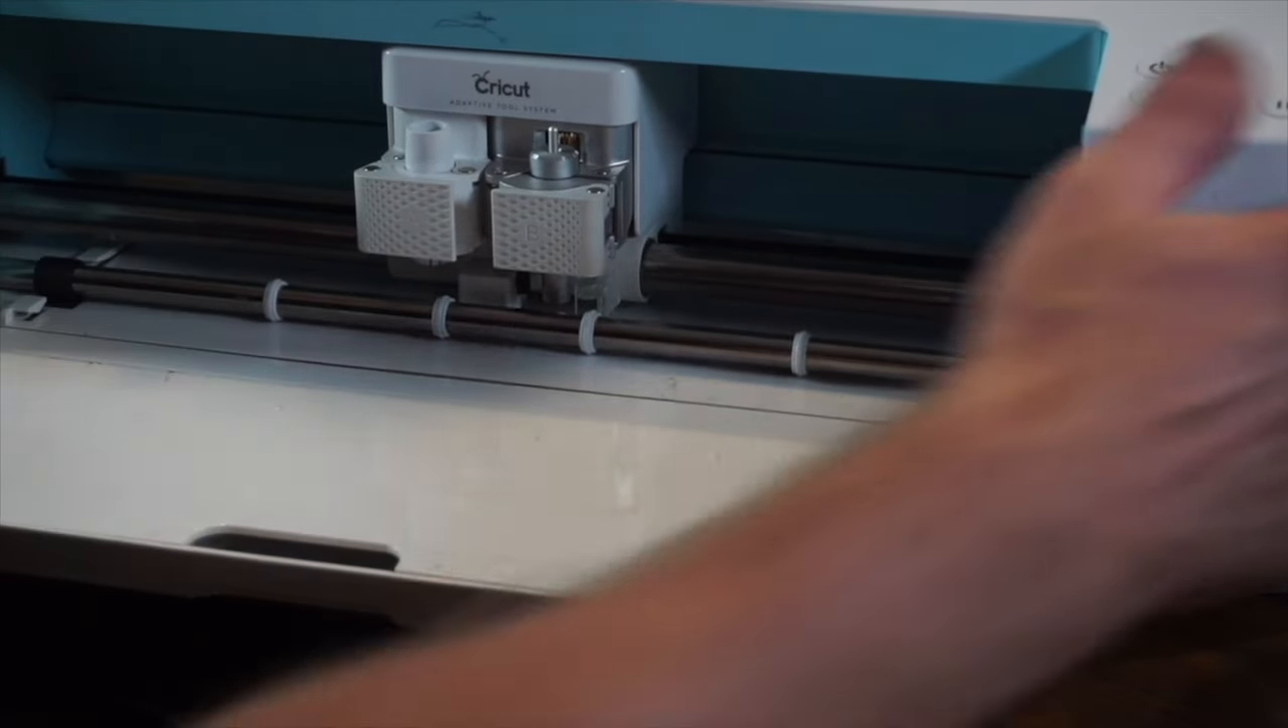All right there it's all back together we've got the new rollers in place.